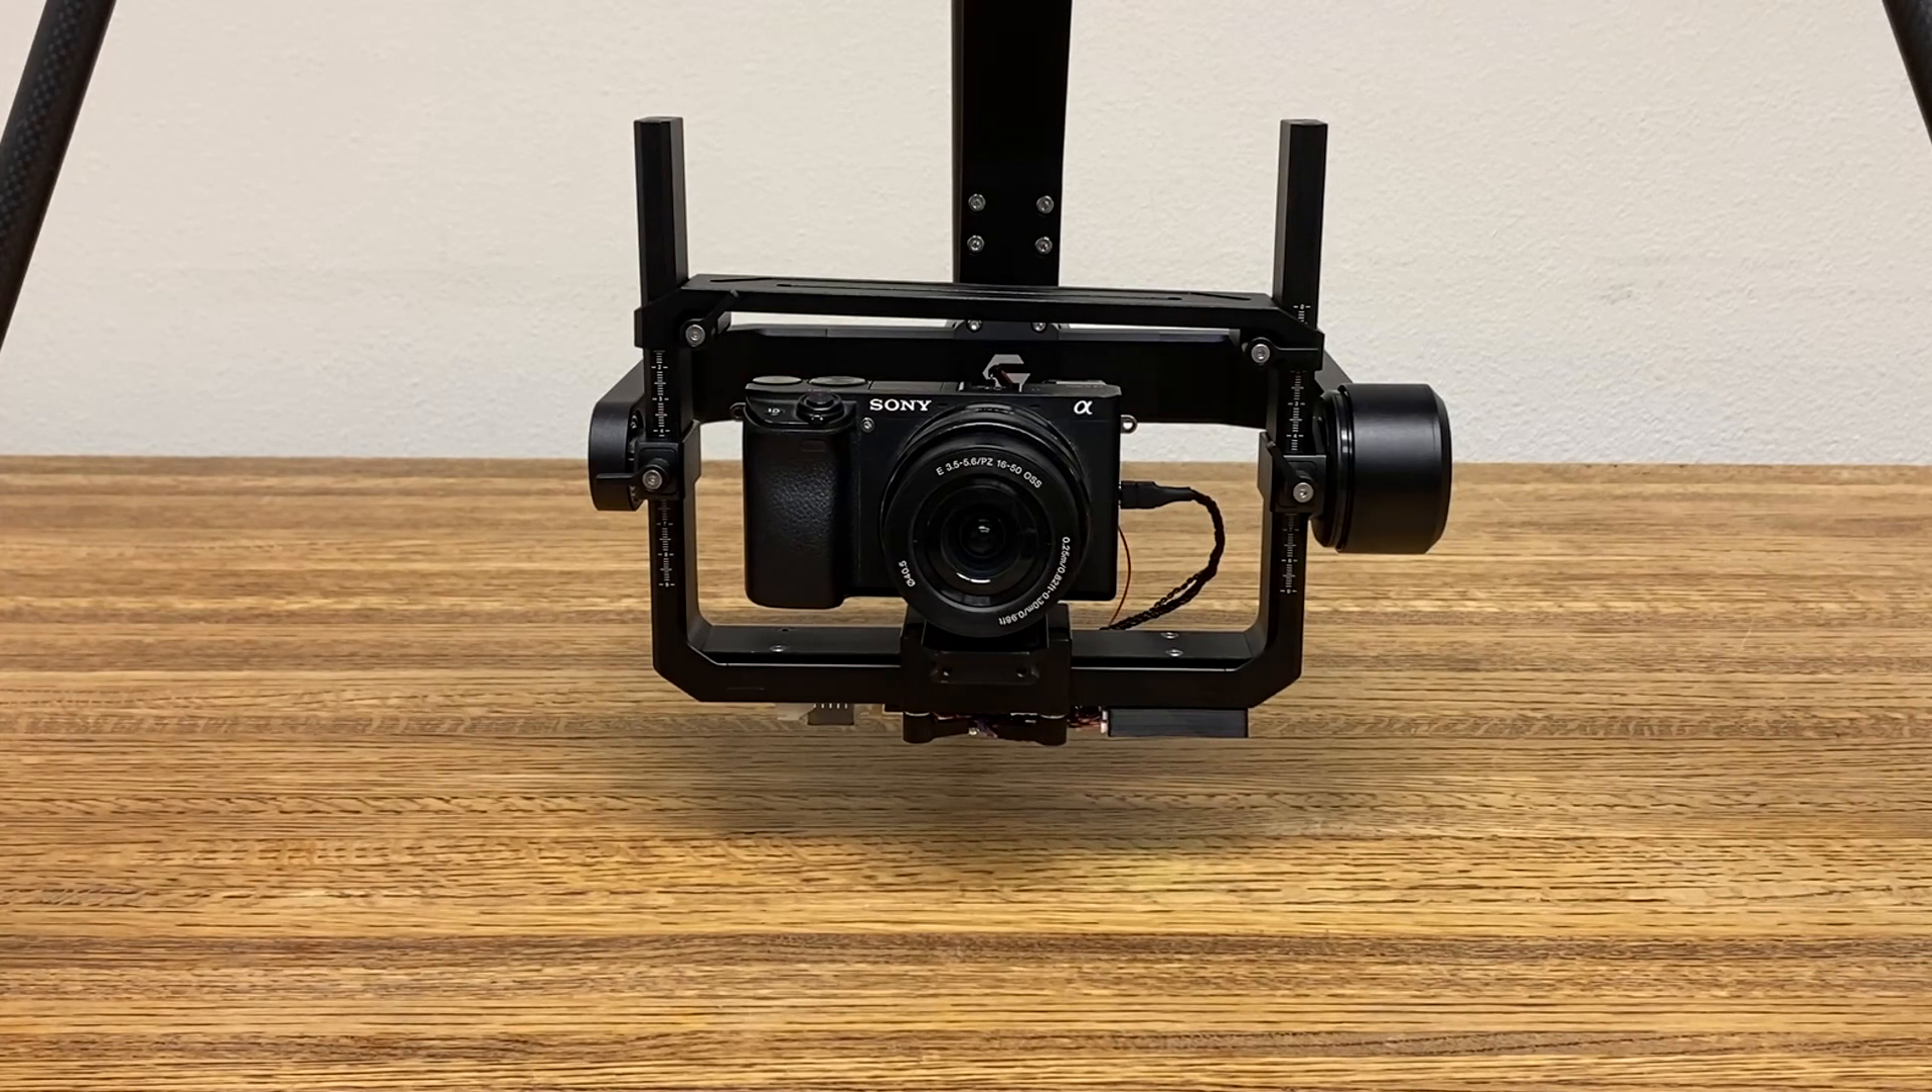And here we have our completed Sony camera integration on the Gremzy gimbal.